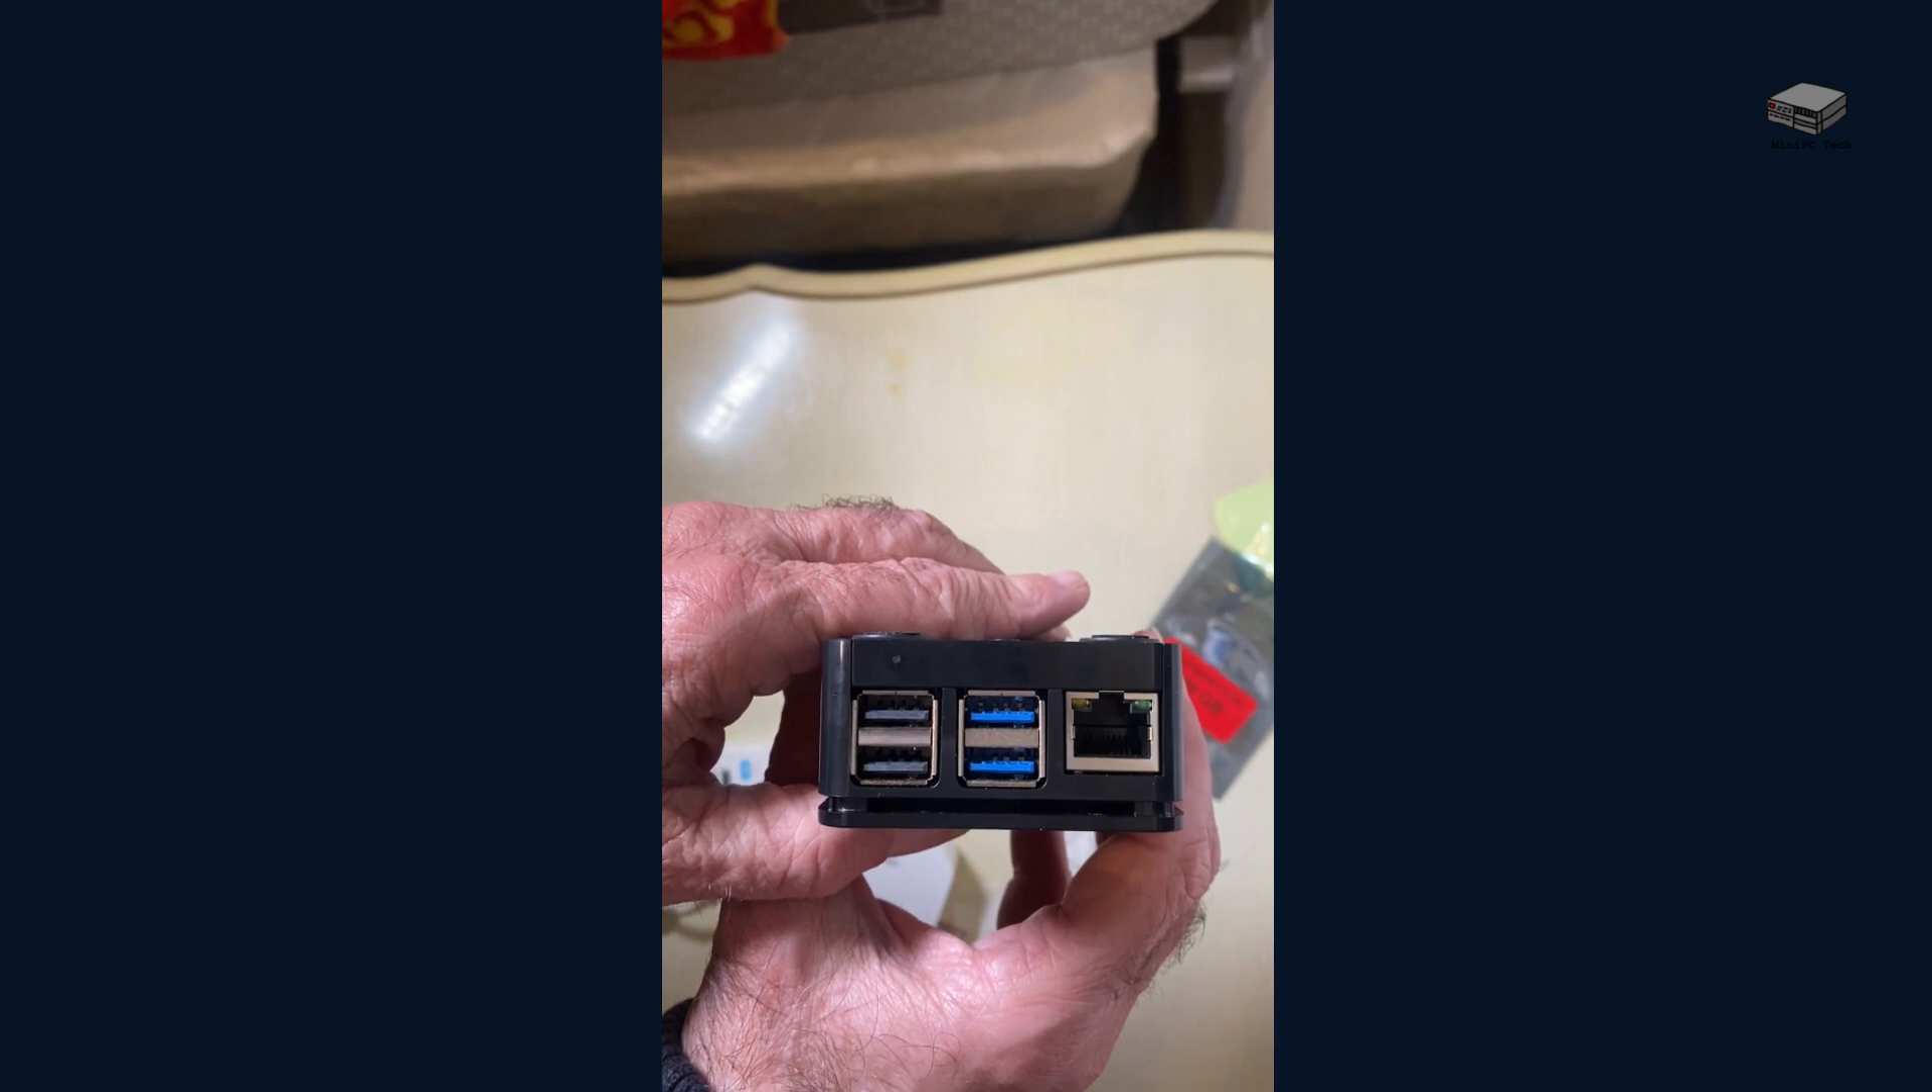You can see the USB lines up the Ethernet lines up.